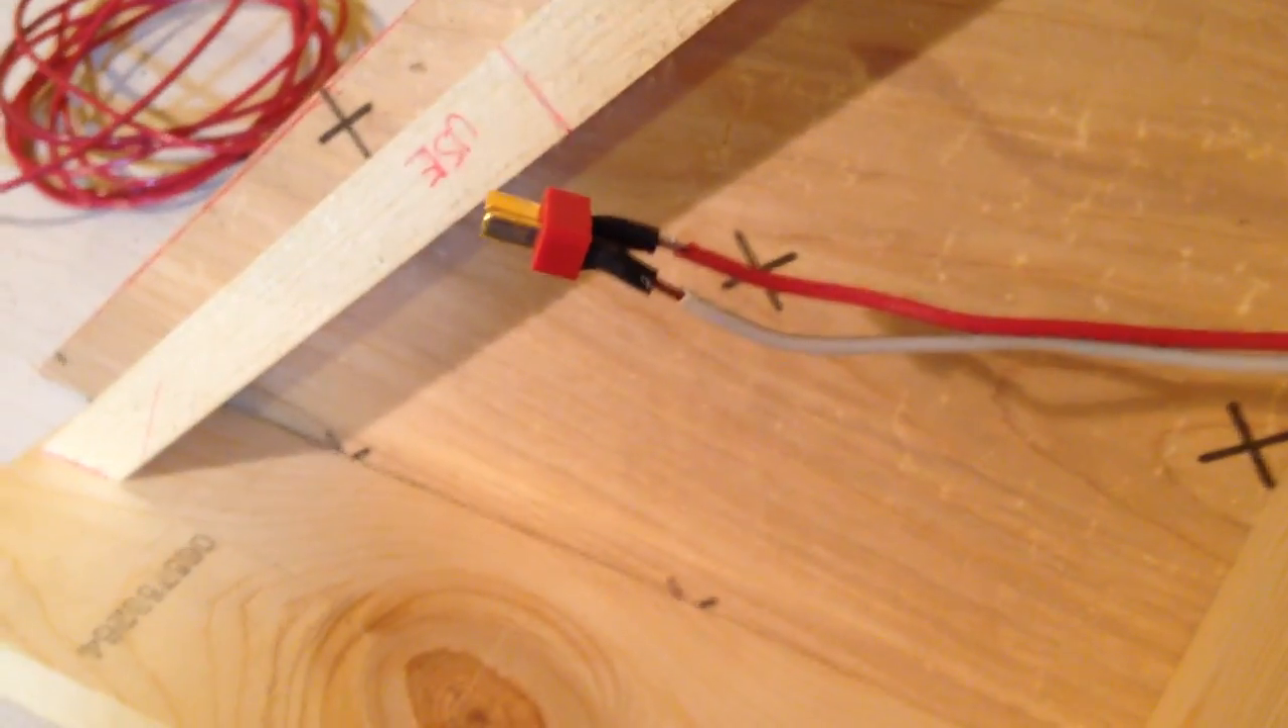You can also see that I put that heat shrink tubing on.